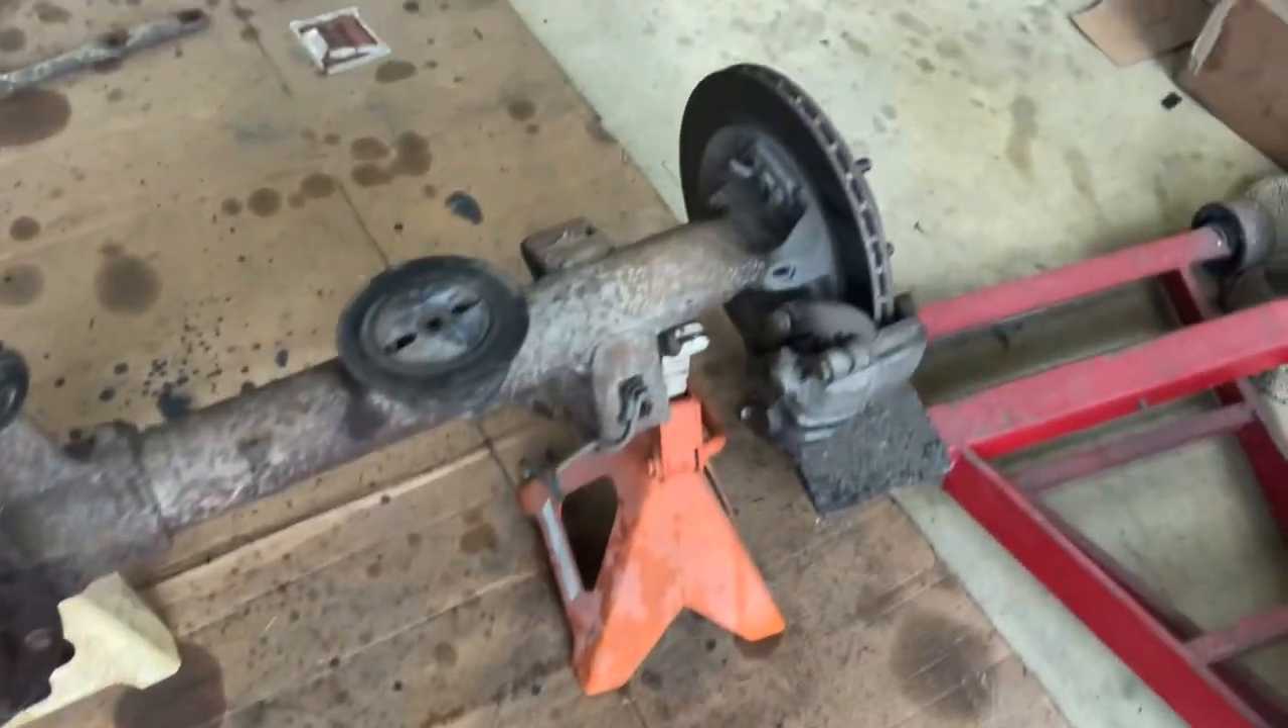Alright so I got the rear end out.